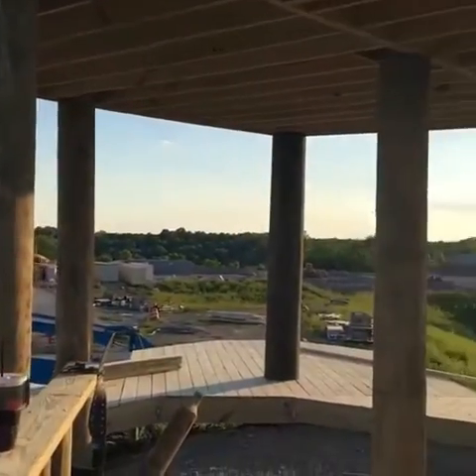We haven't got the railings on here.